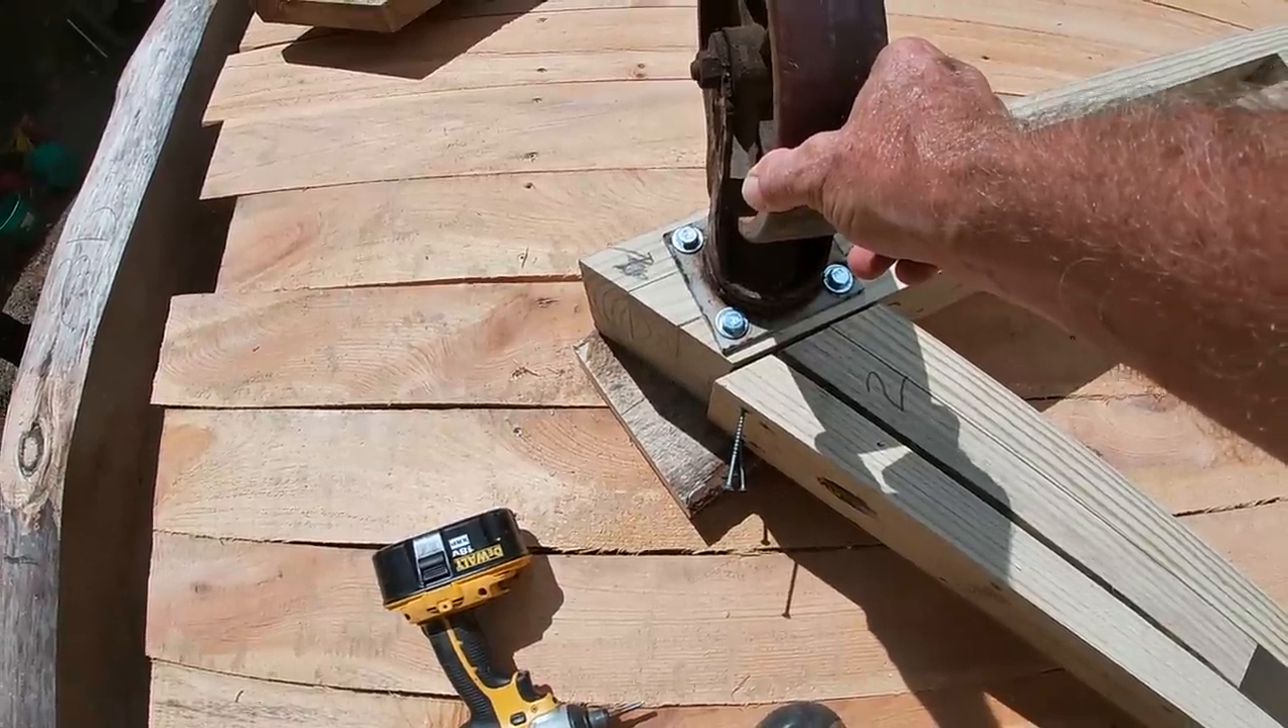I've got my casters on there and I've got them bolted on with some half inch about three-eighths lag bolts.